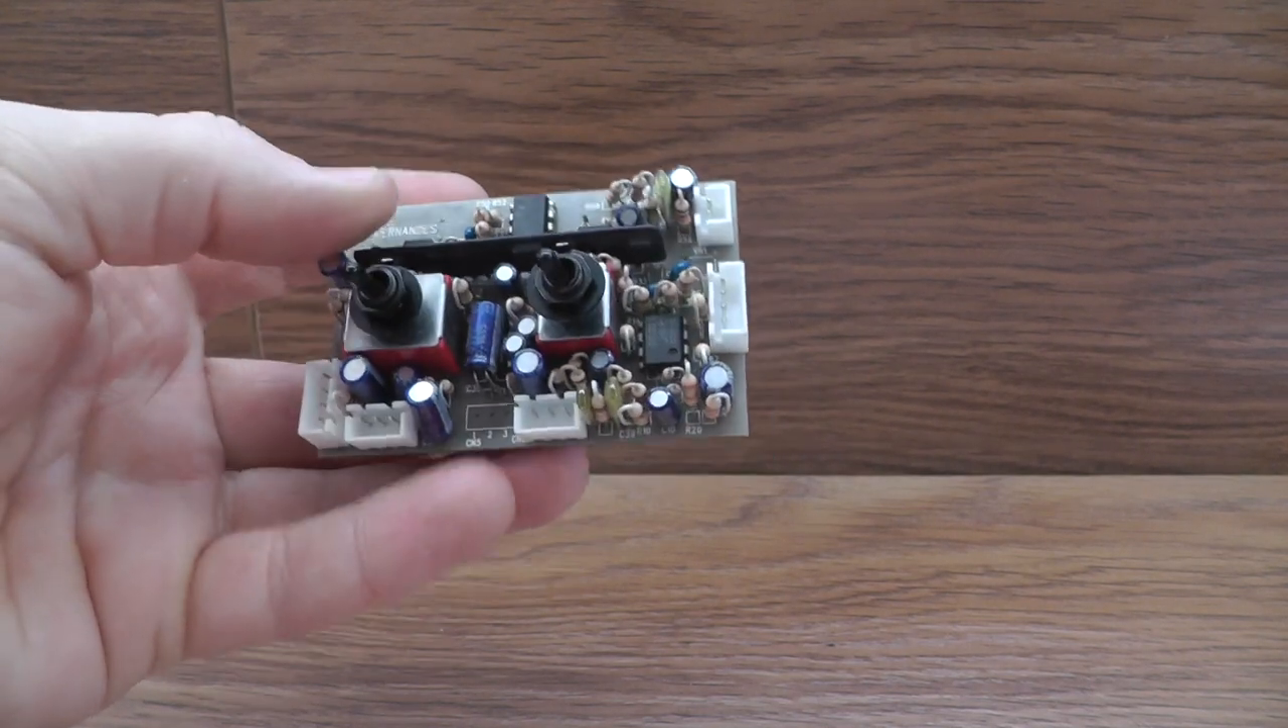I've taken all the wires off at the moment just so you know finger juggling is a little bit easier with this thing.